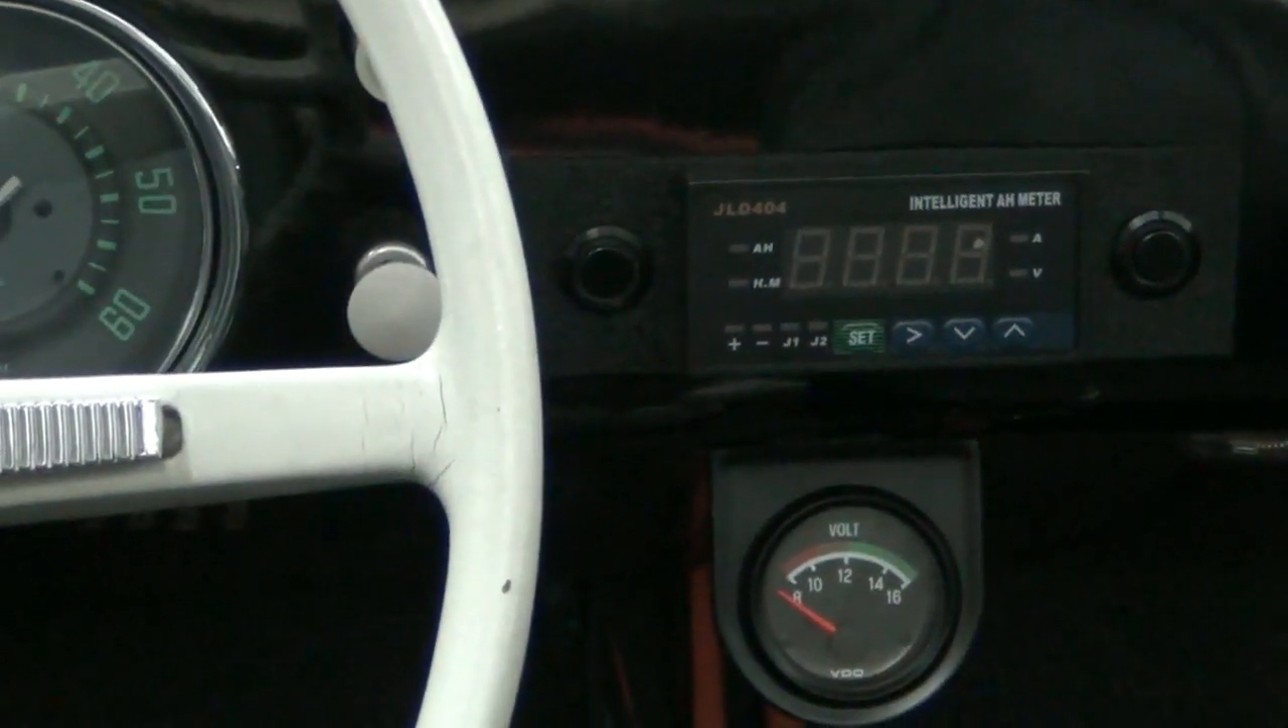We've added the JLD 404 and a couple of switches on either side of it.